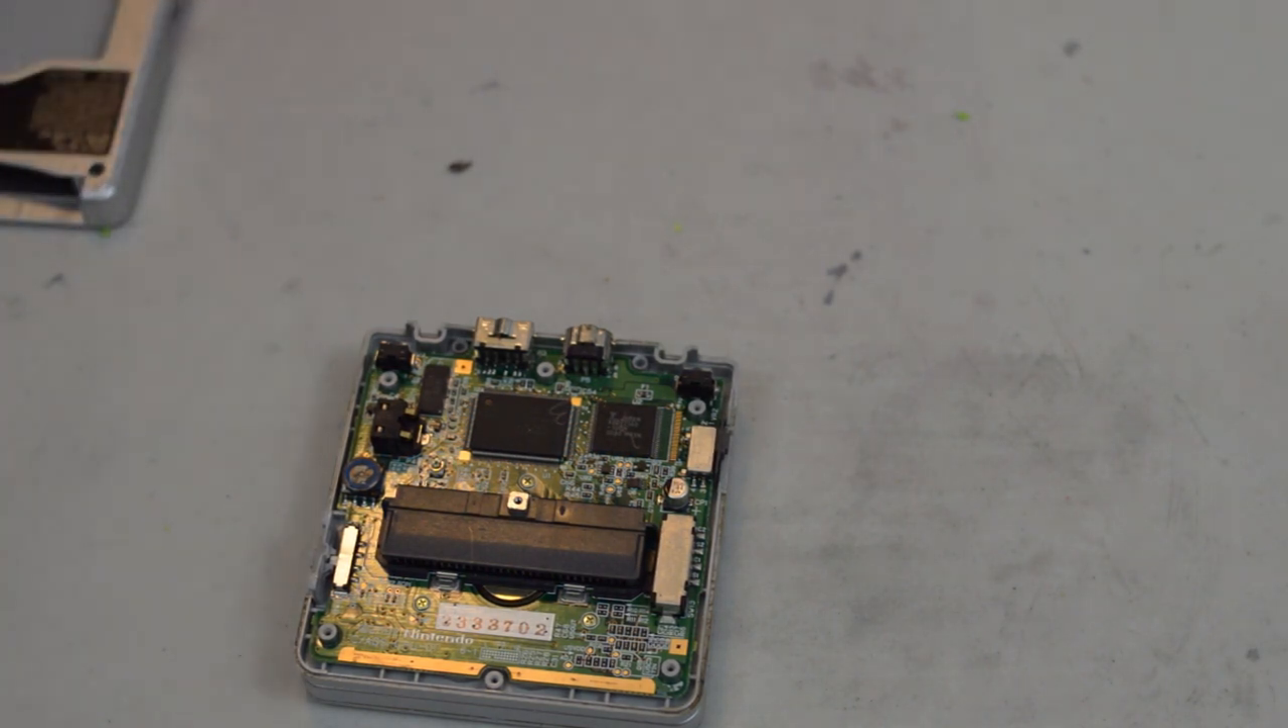So now we have our Game Boy open.